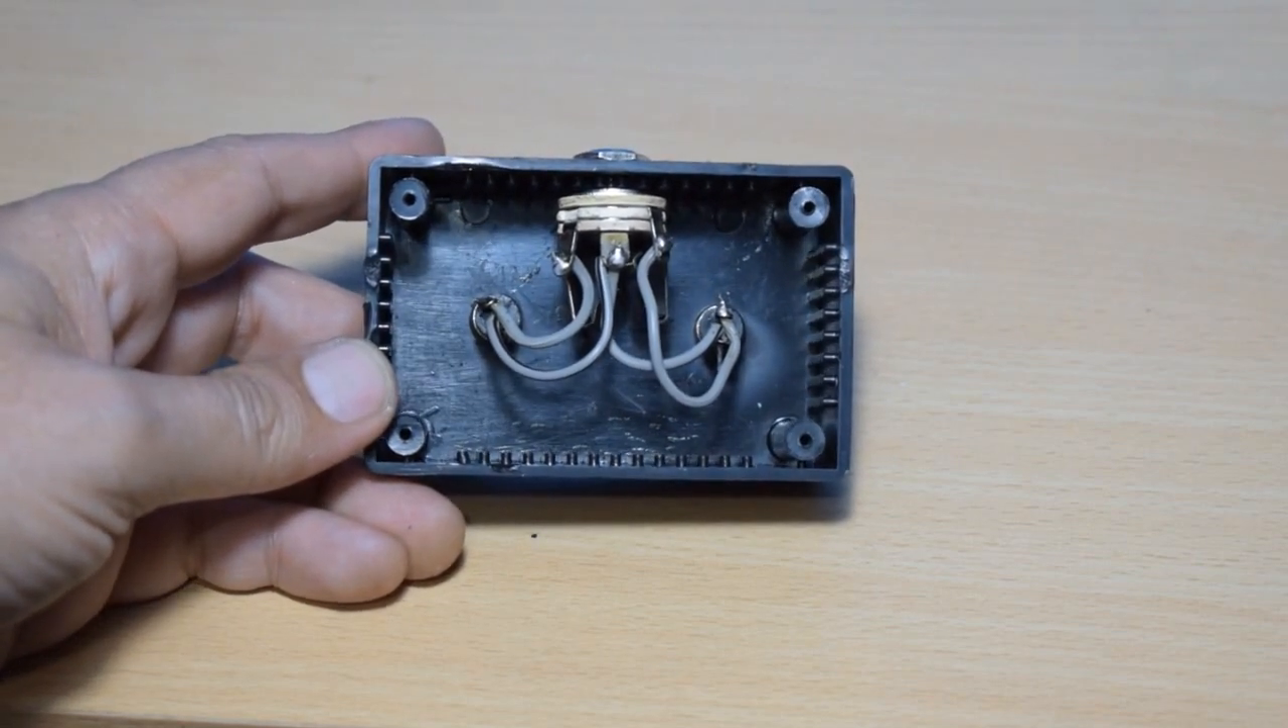Aquí podemos observar ya las piezas colocadas en su sitio y los cables ya soldados.